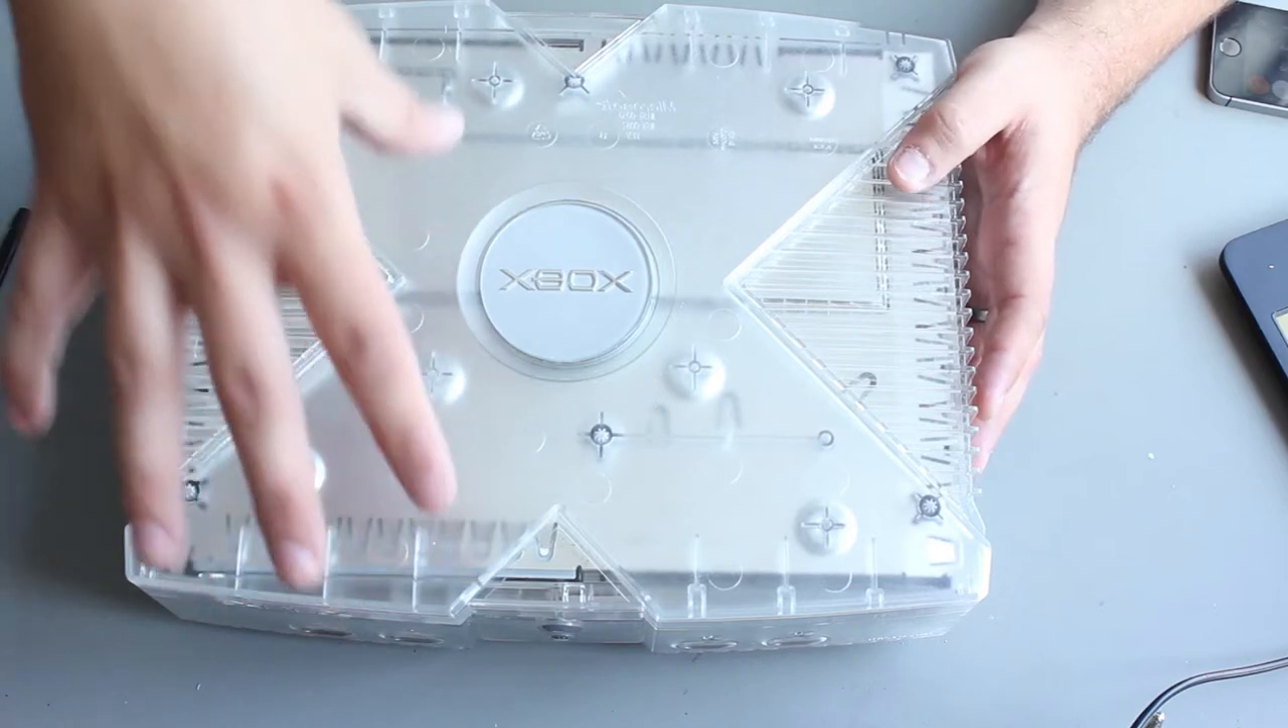And there we go our xbox is back together.